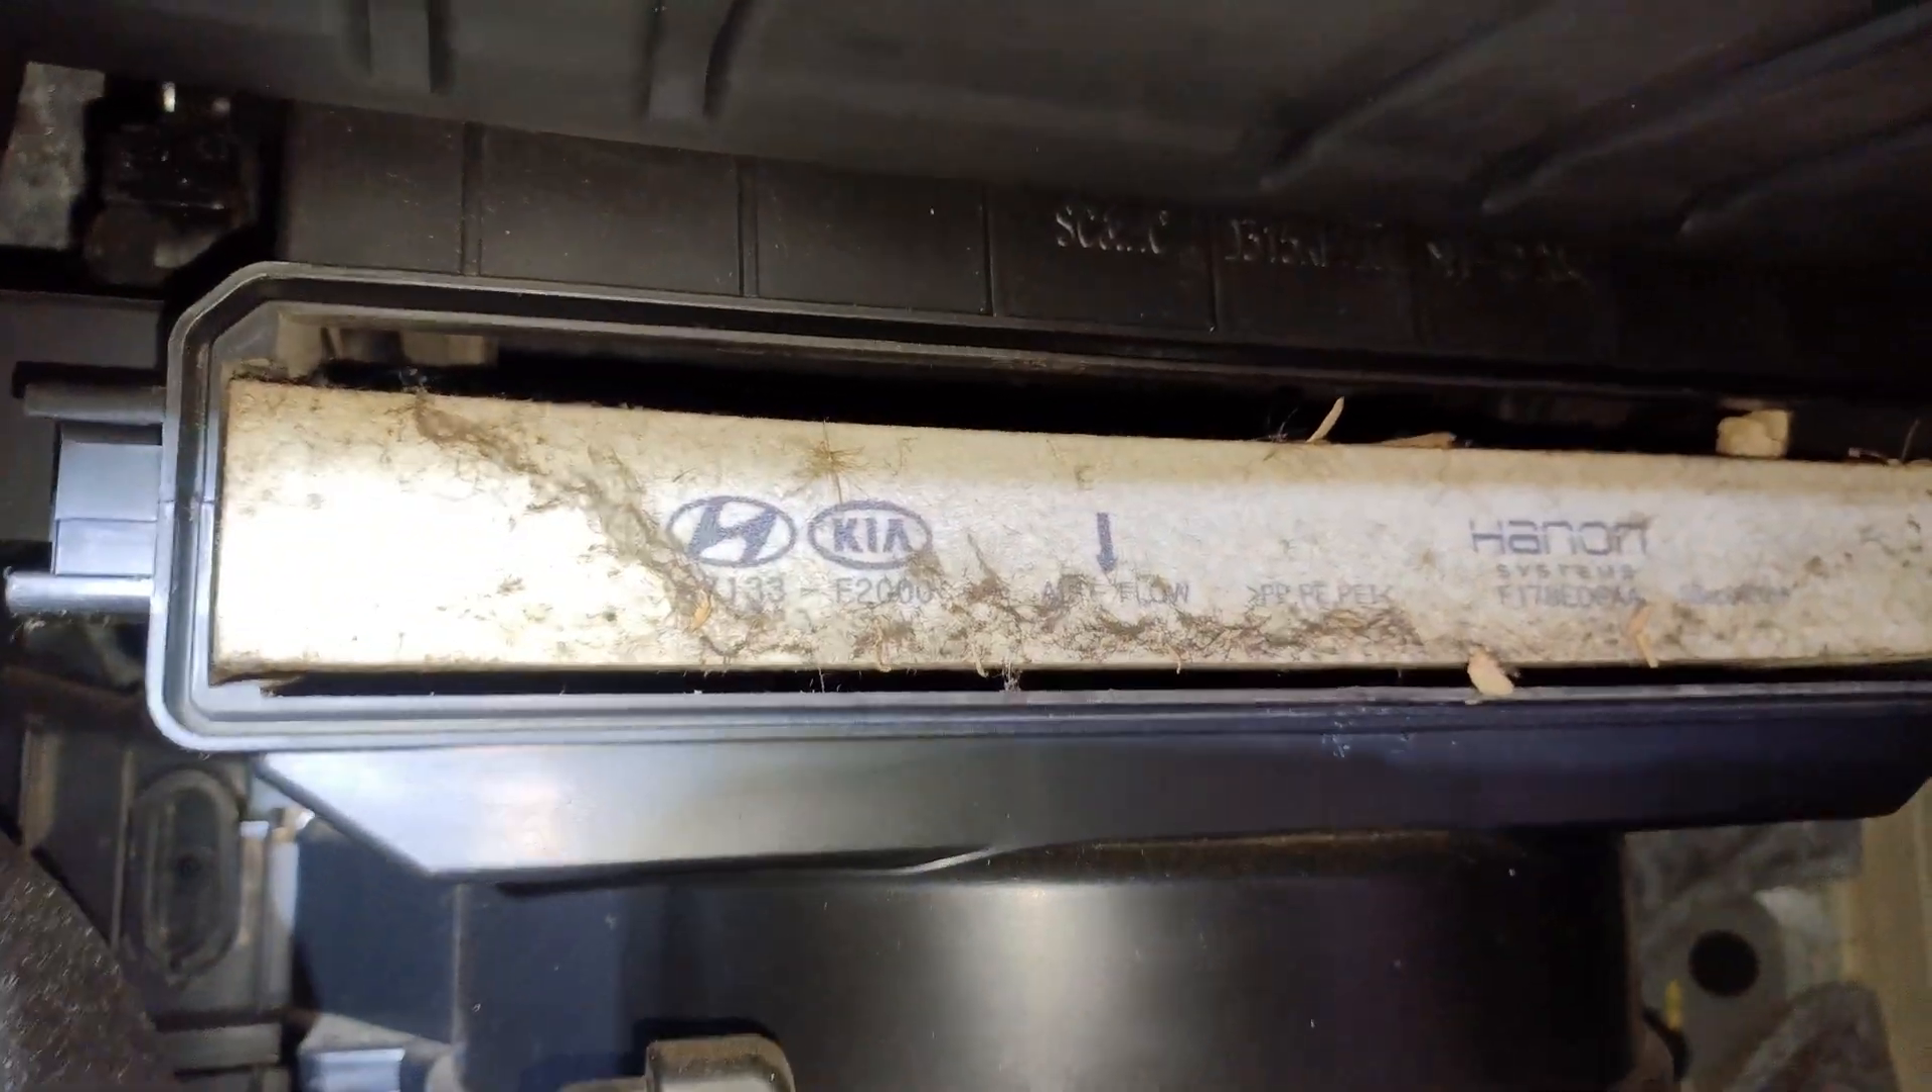And I took the cover off already for the cabin air filter.